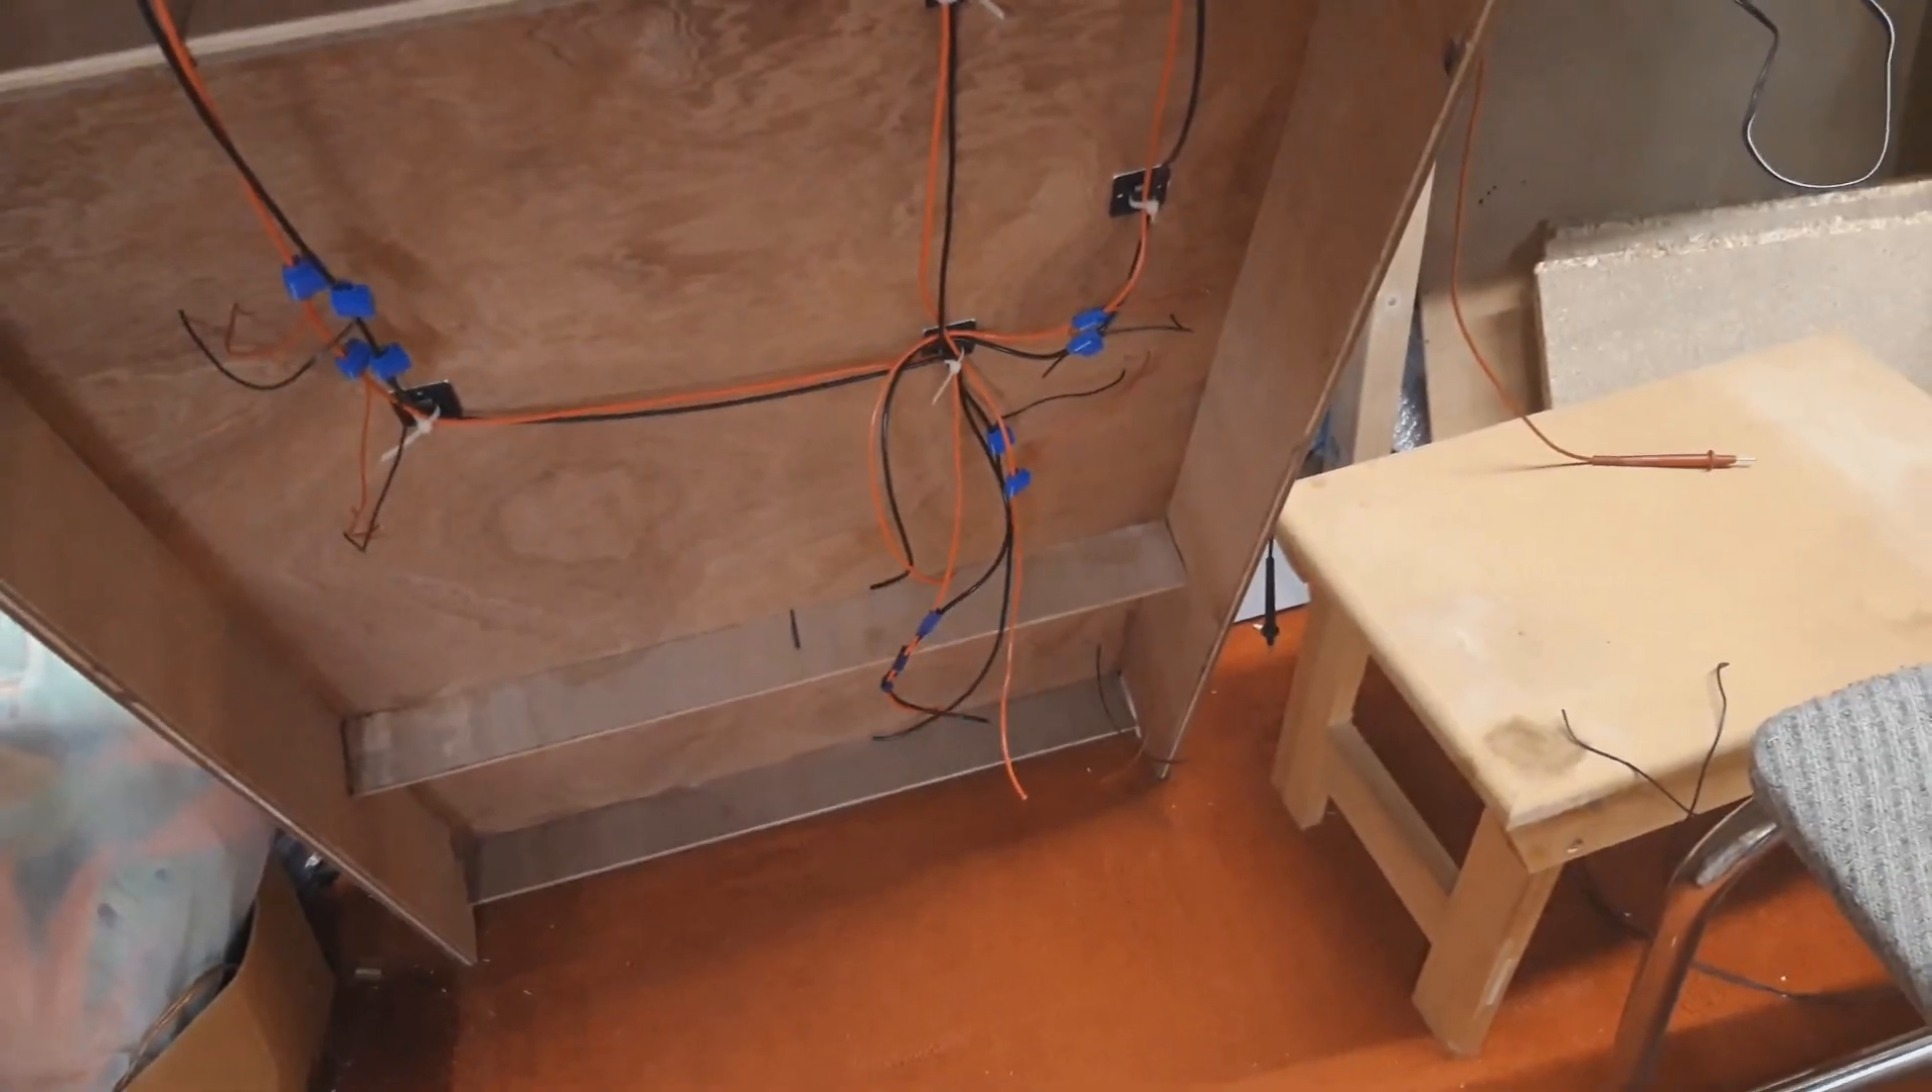We now have this board wired apart from the connectors which is what those dangling wires are all about.